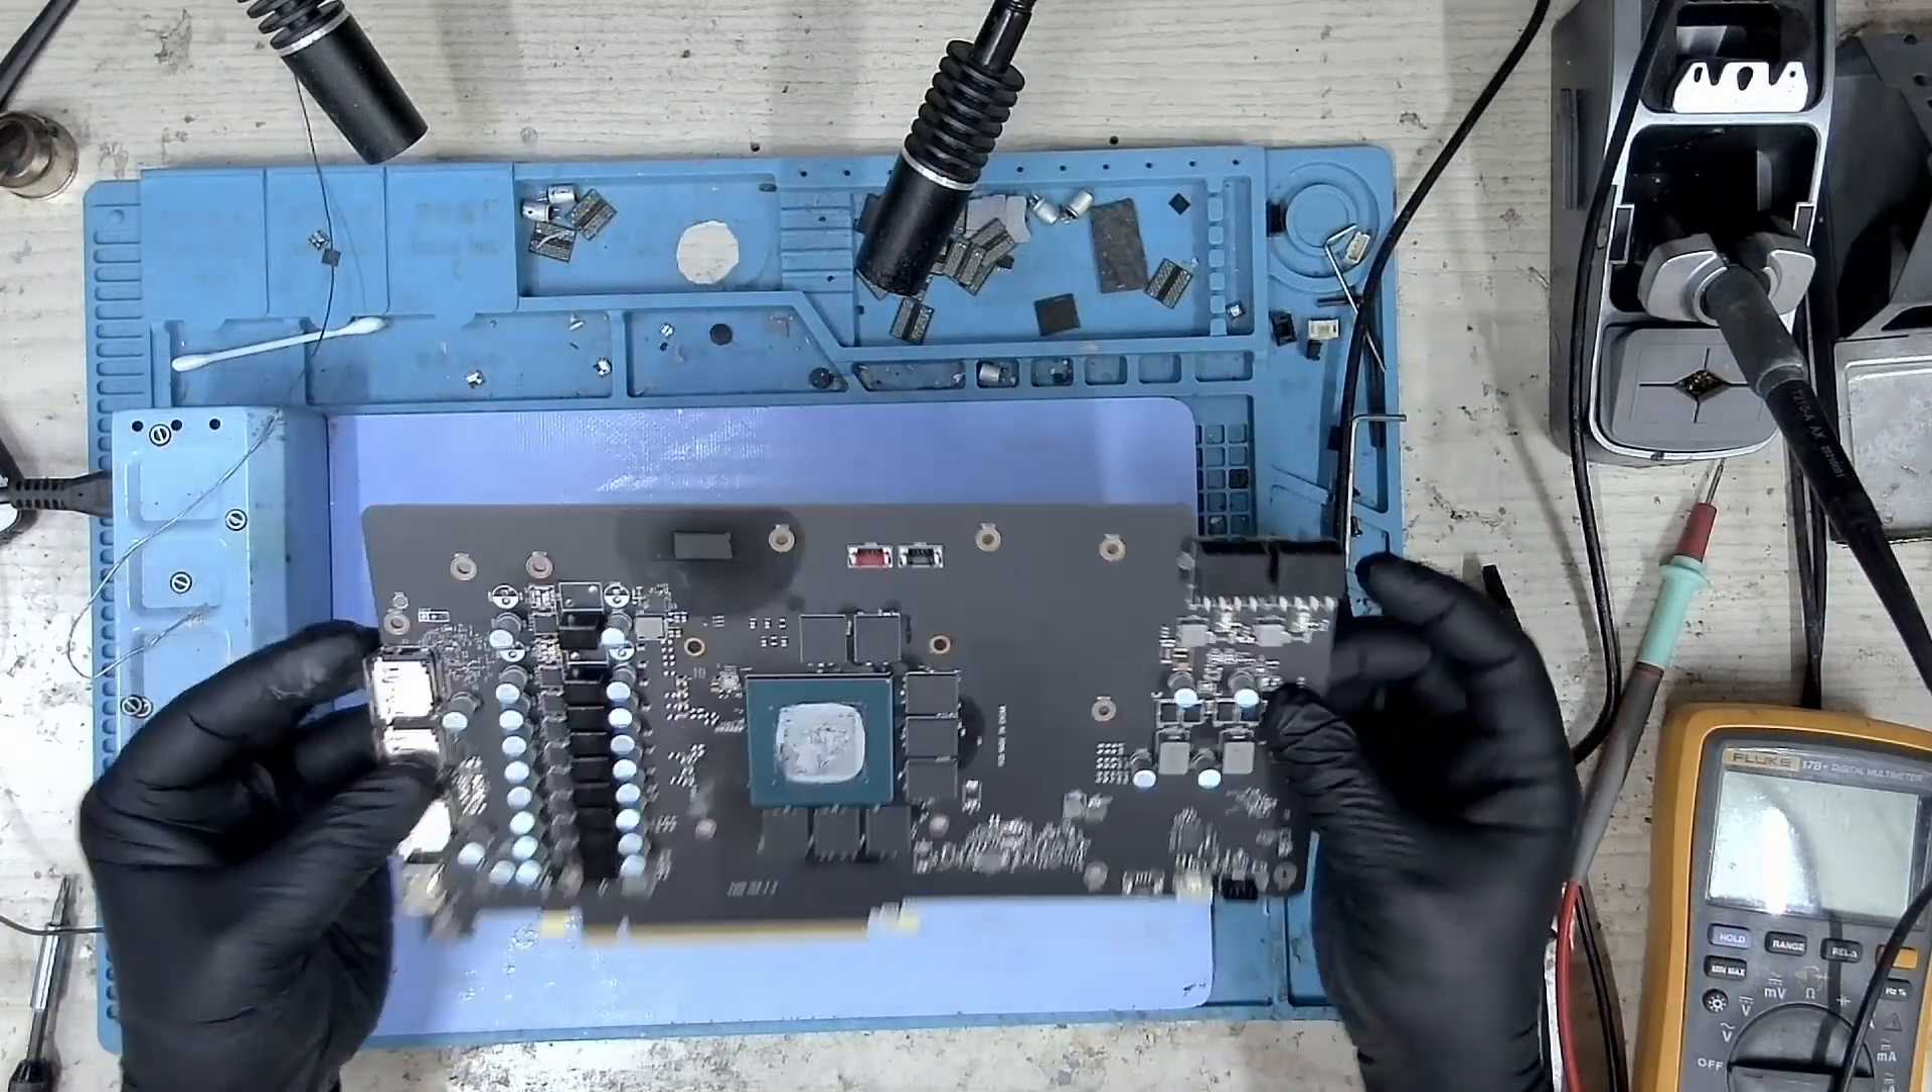So the cooler is out and let me show it to you under the microscope.